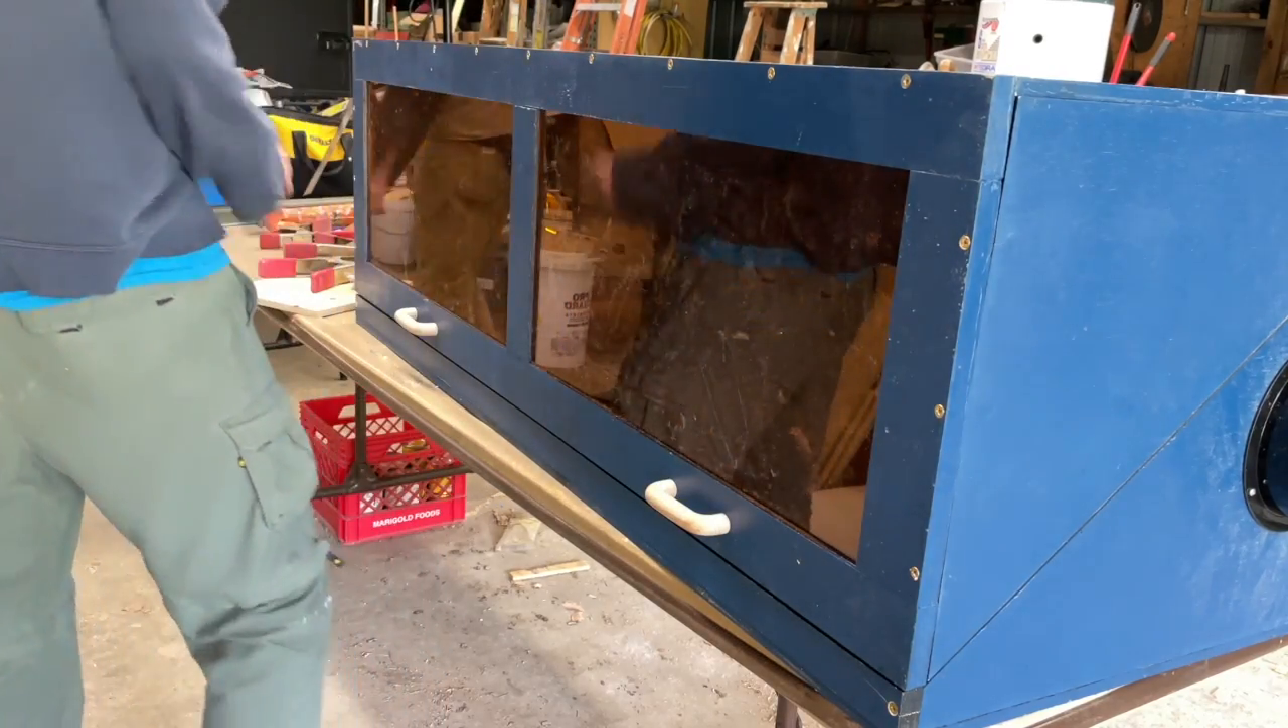Here's a look at the handles all on there installed and everything.